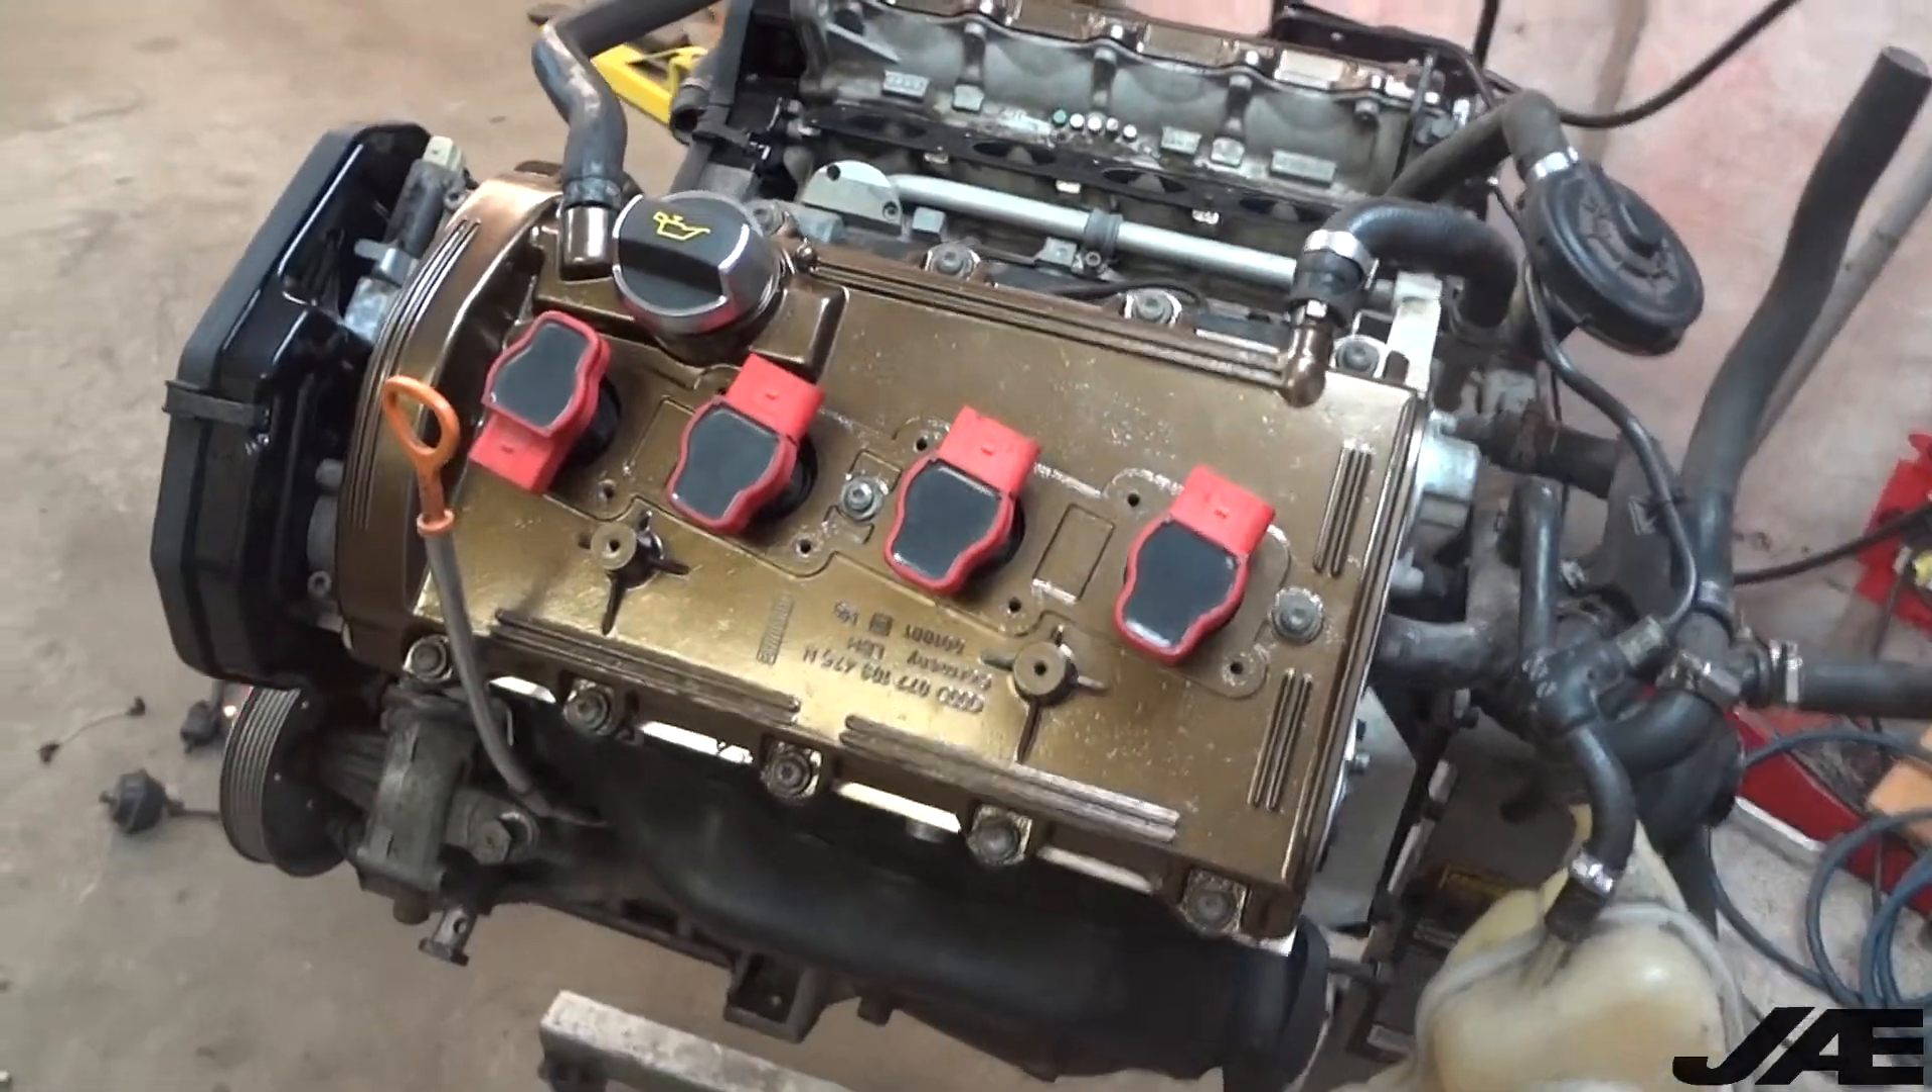You can also see I put some red top or R8 whatever you want to call them 2 .0 coil packs on the engine to give it a little bit of a cleaner look instead of the bolt down ones.